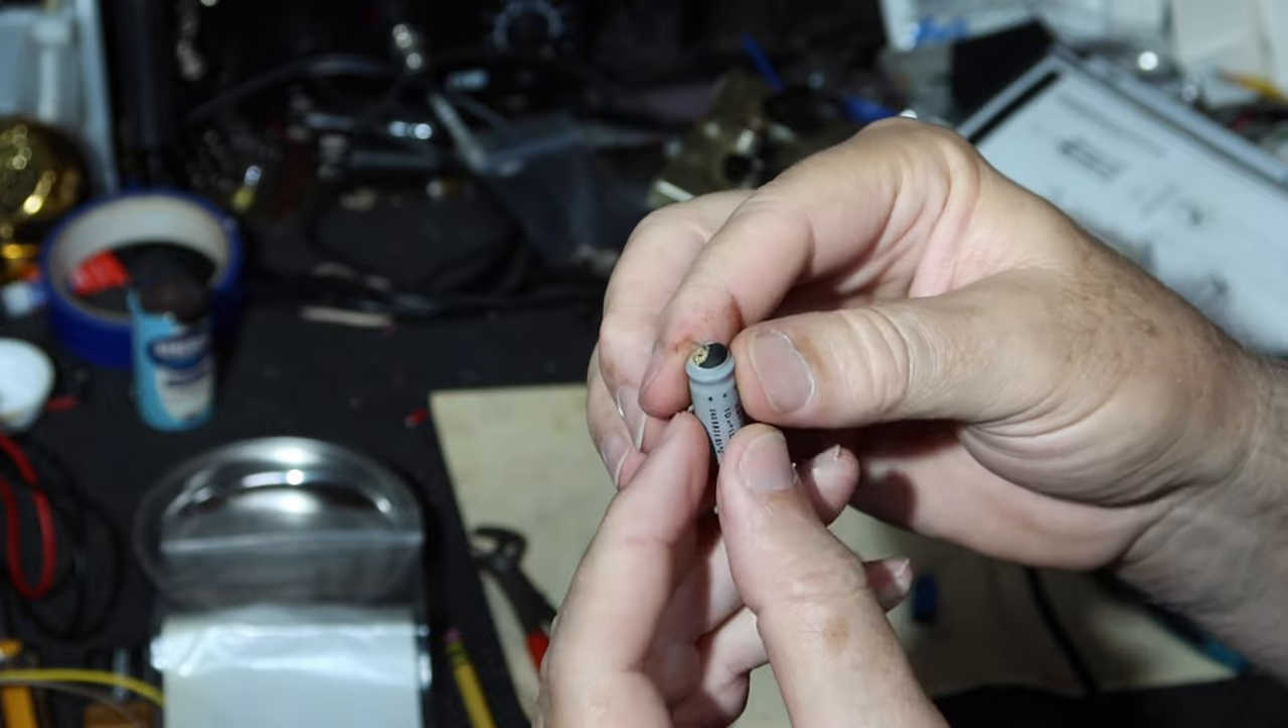Okay, so here's the old capacitor out.